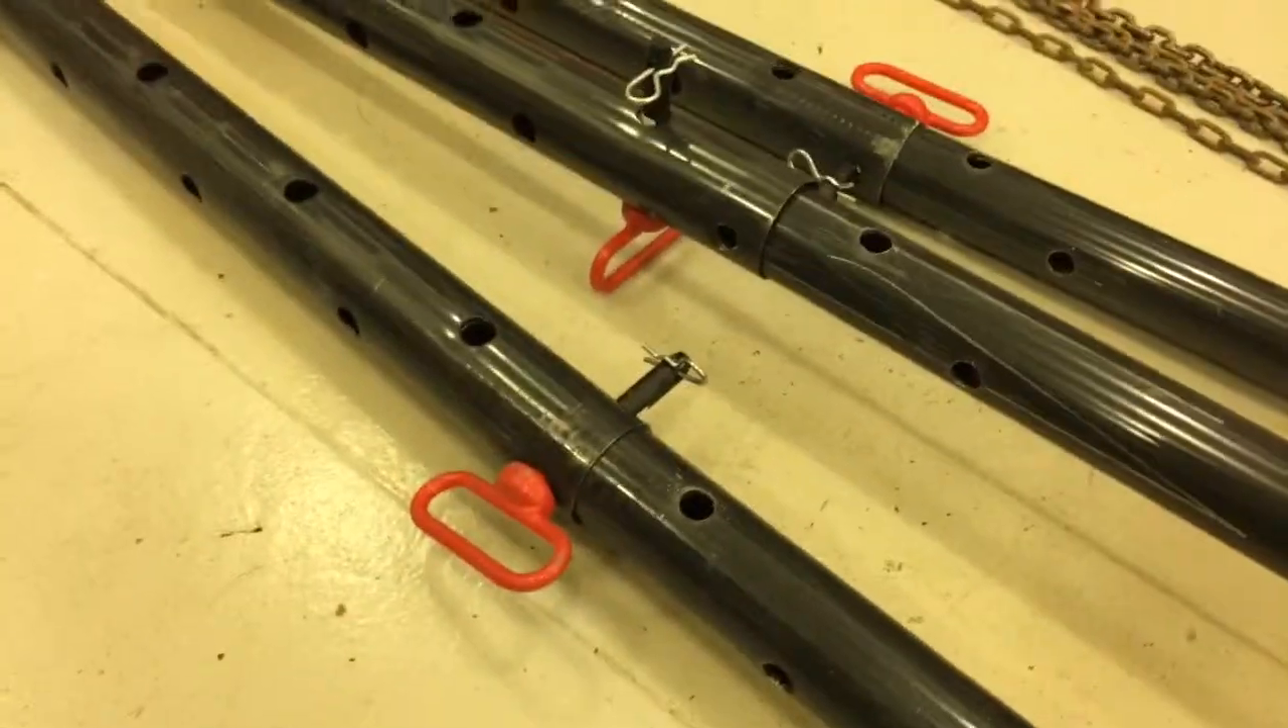I've got the three hitch pins put in.